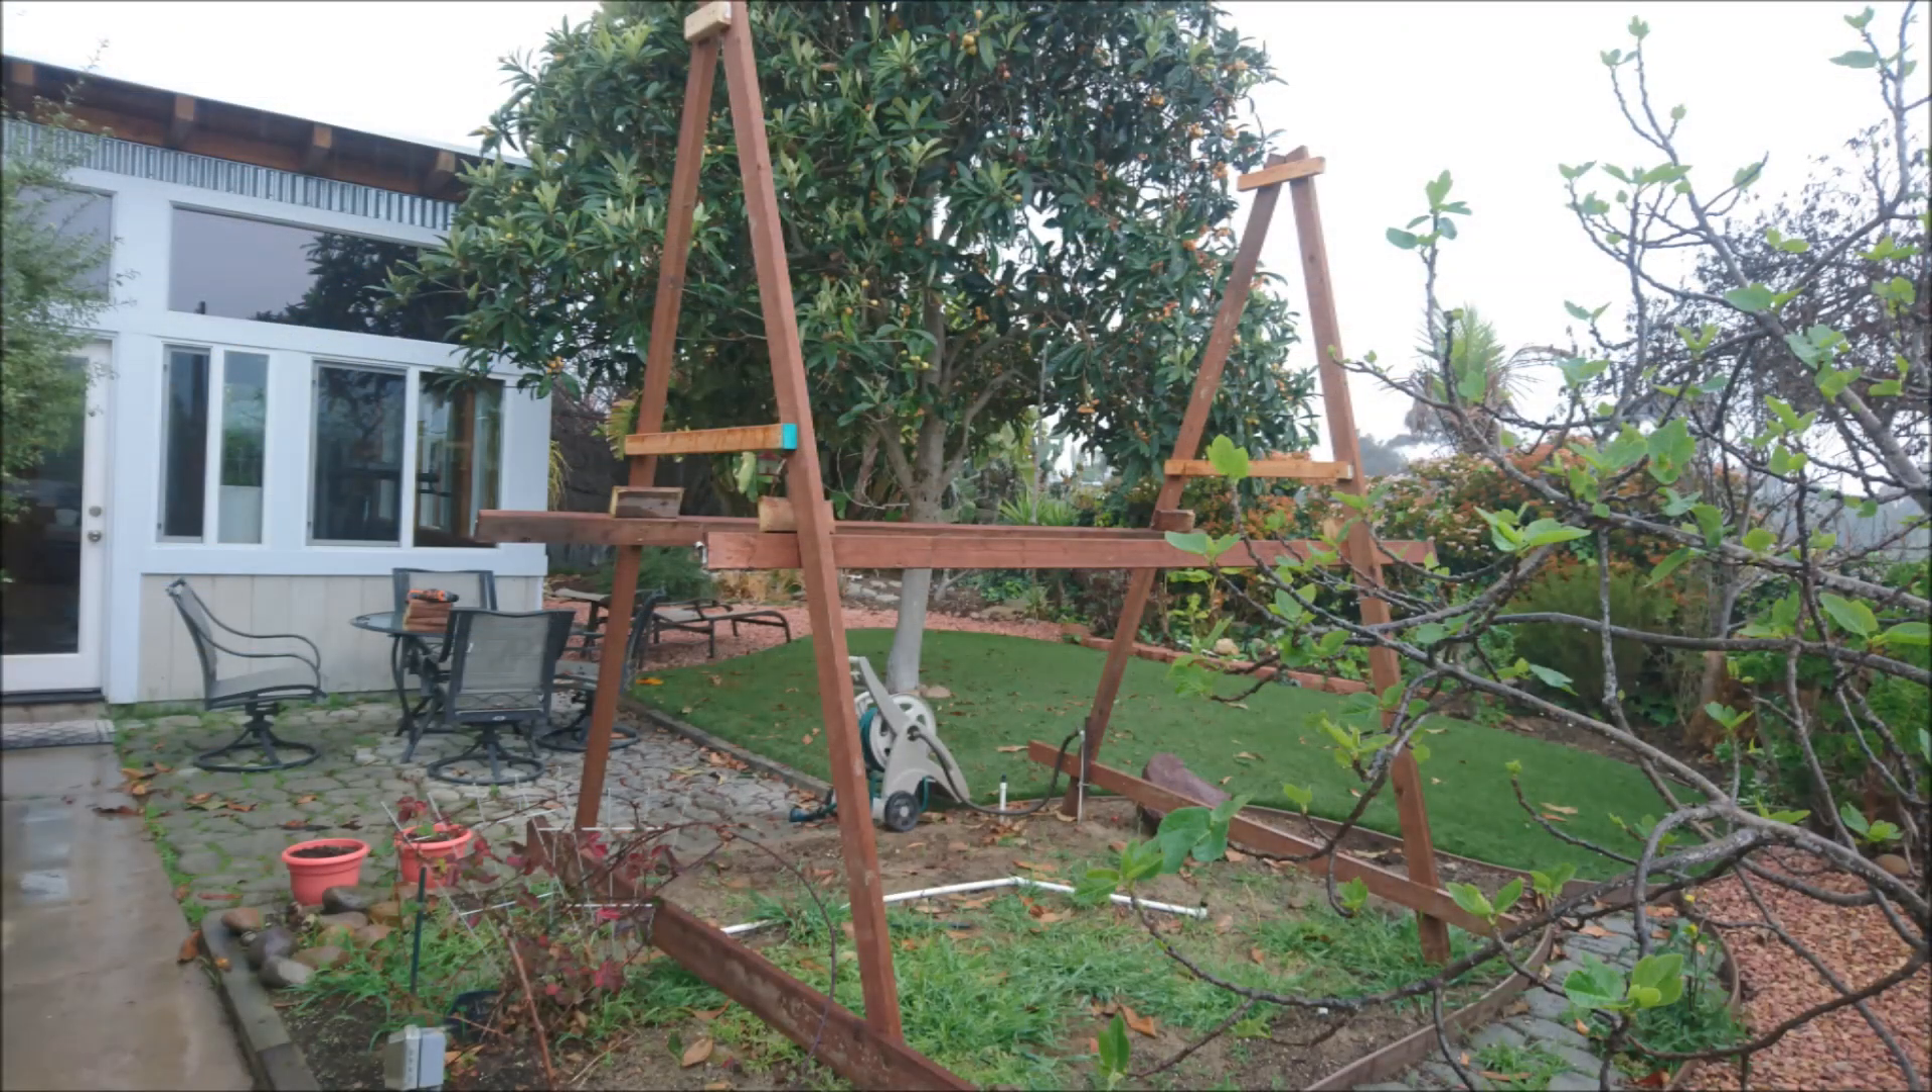We had a designated area in our backyard which you can see here and this is how the A-frame looked after we assembled it and put it up.